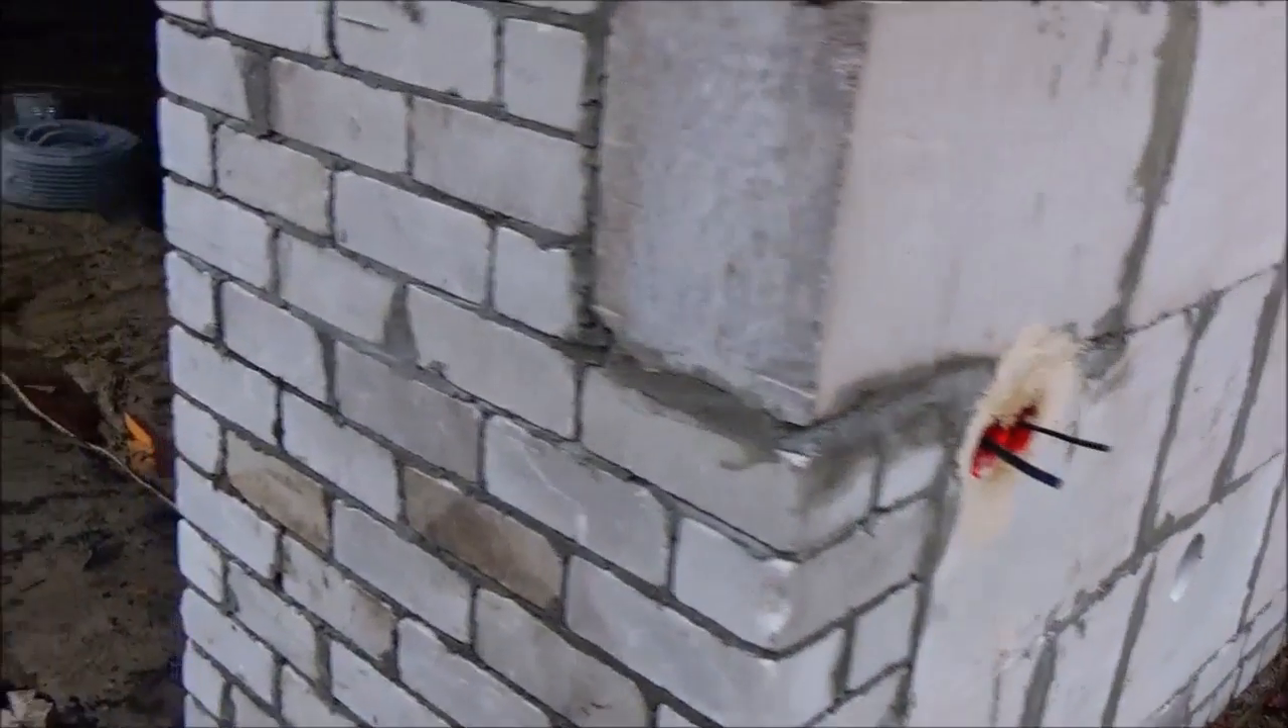Значит все установлено выключатели розетки еще пока не стоят.